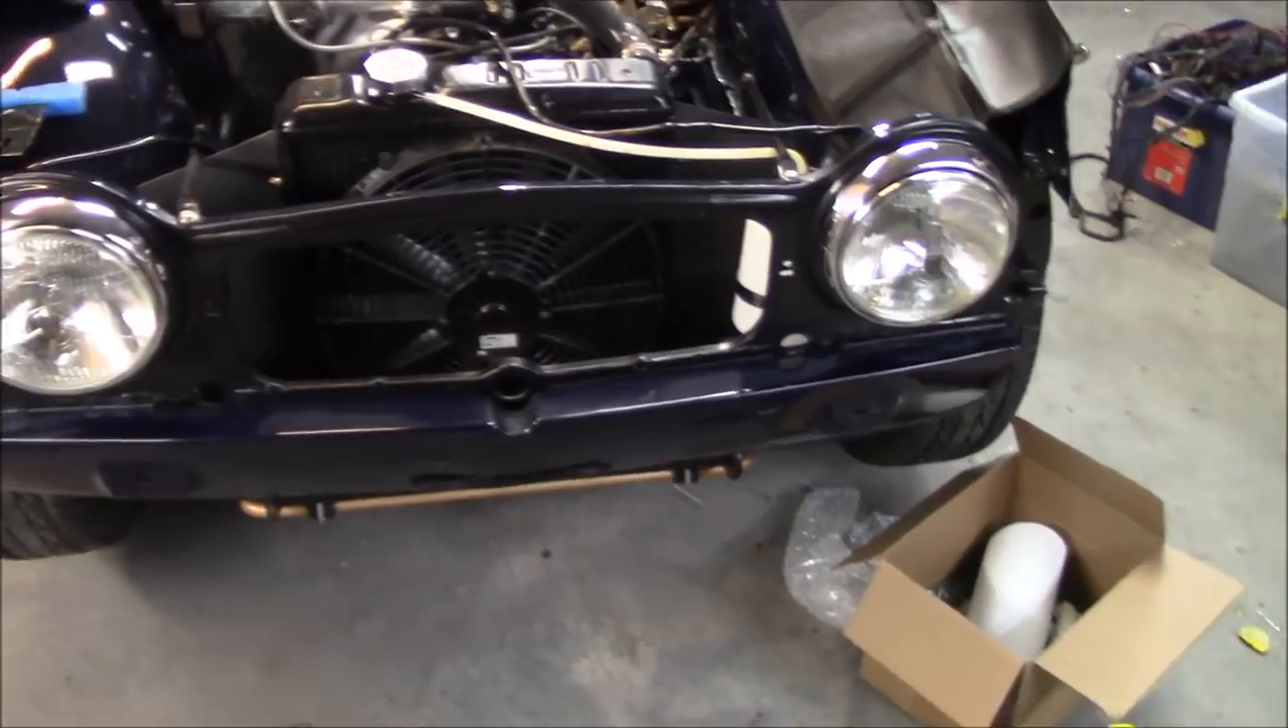Alright guys, there's a quick look of both the headlights fitted. And I think they look good.